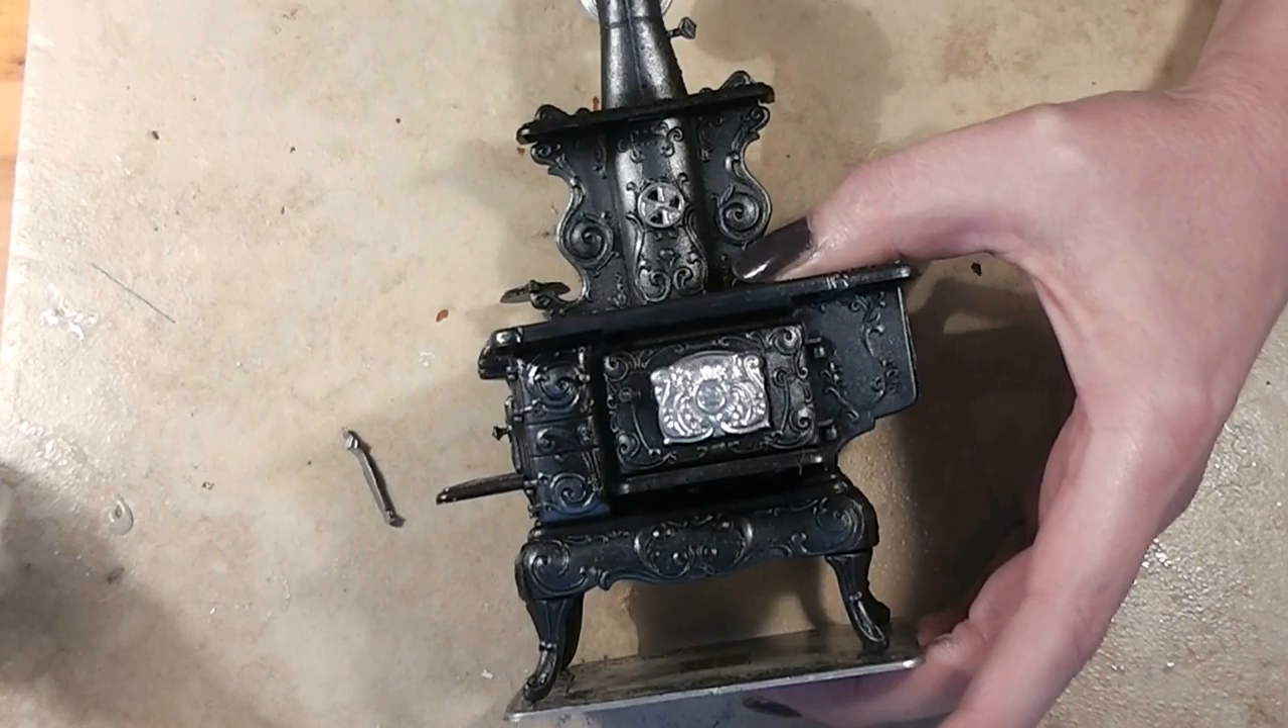We've gone from the kit in the box of a bunch of loose pieces to our completed wood cook stove.